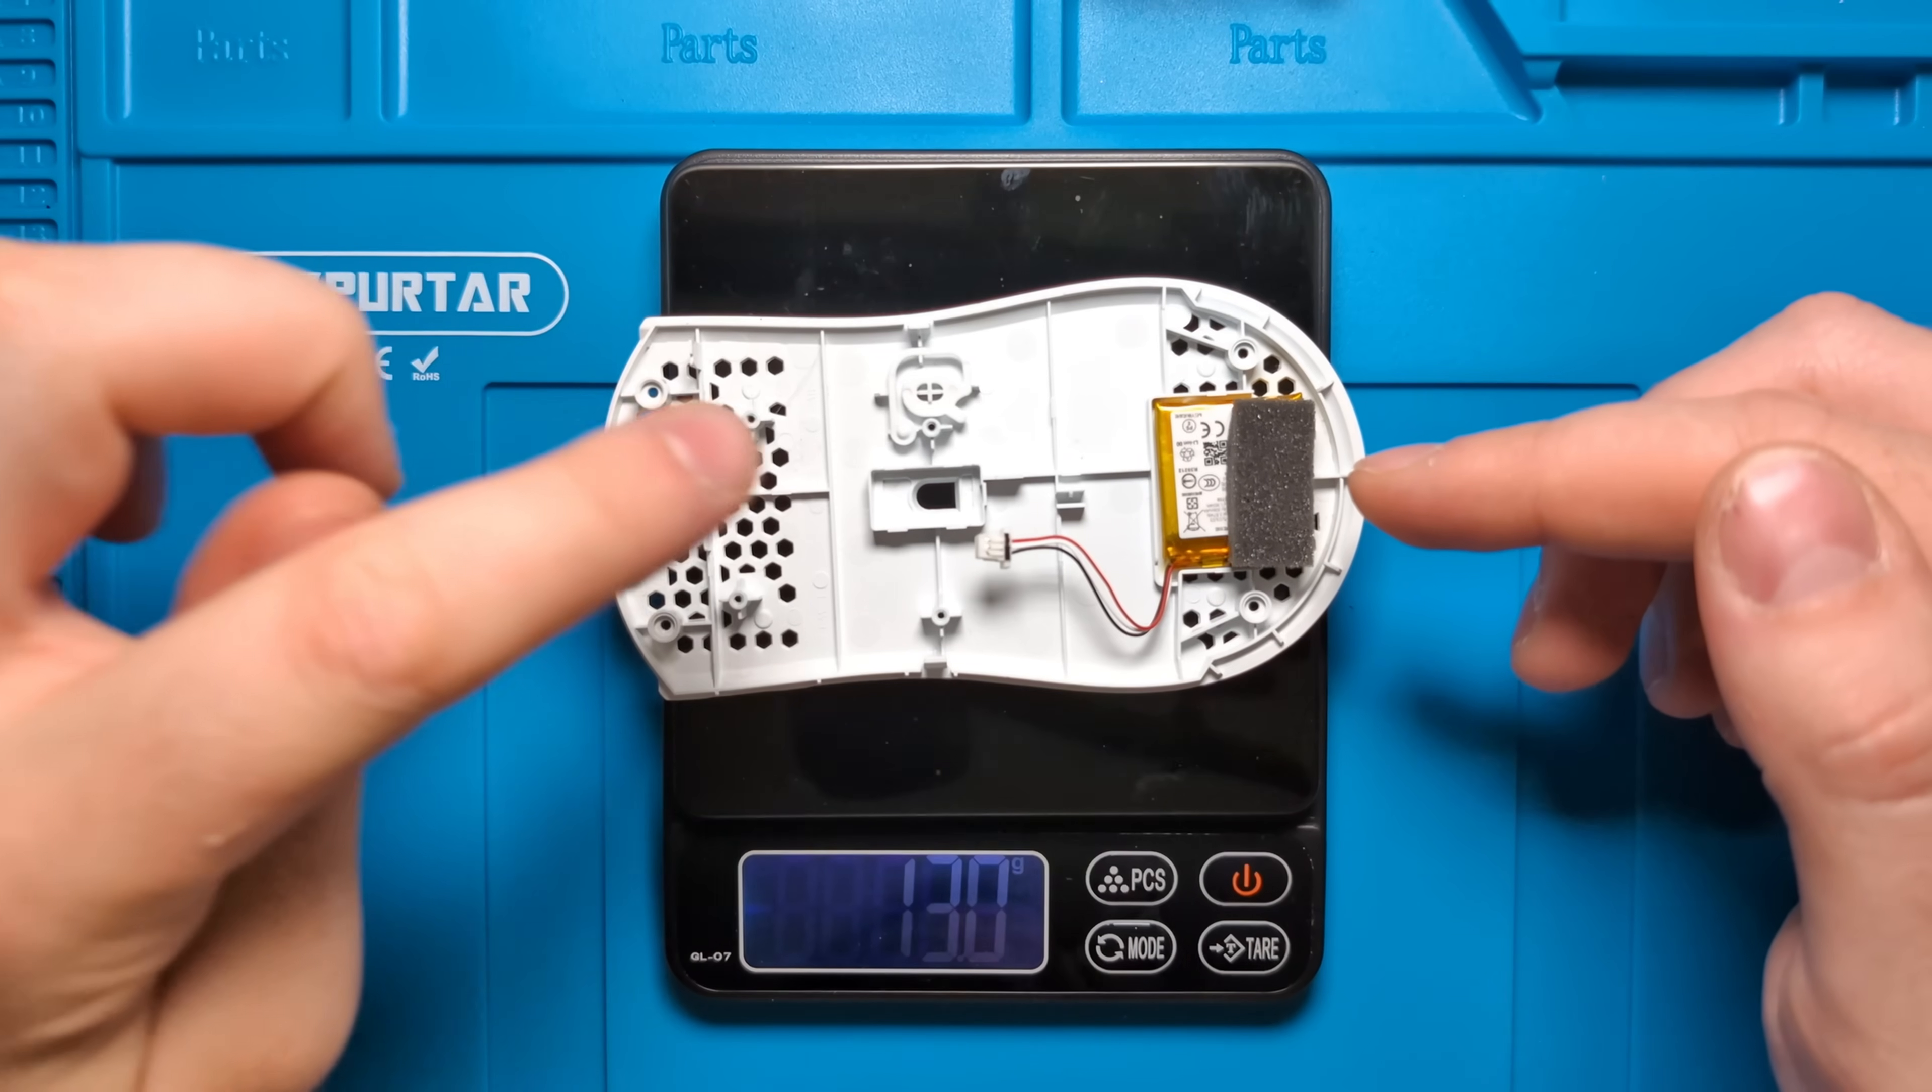We have the base shell with the 306 milliamp hour battery still installed as well as the base control button which collectively weighs around 13 grams.